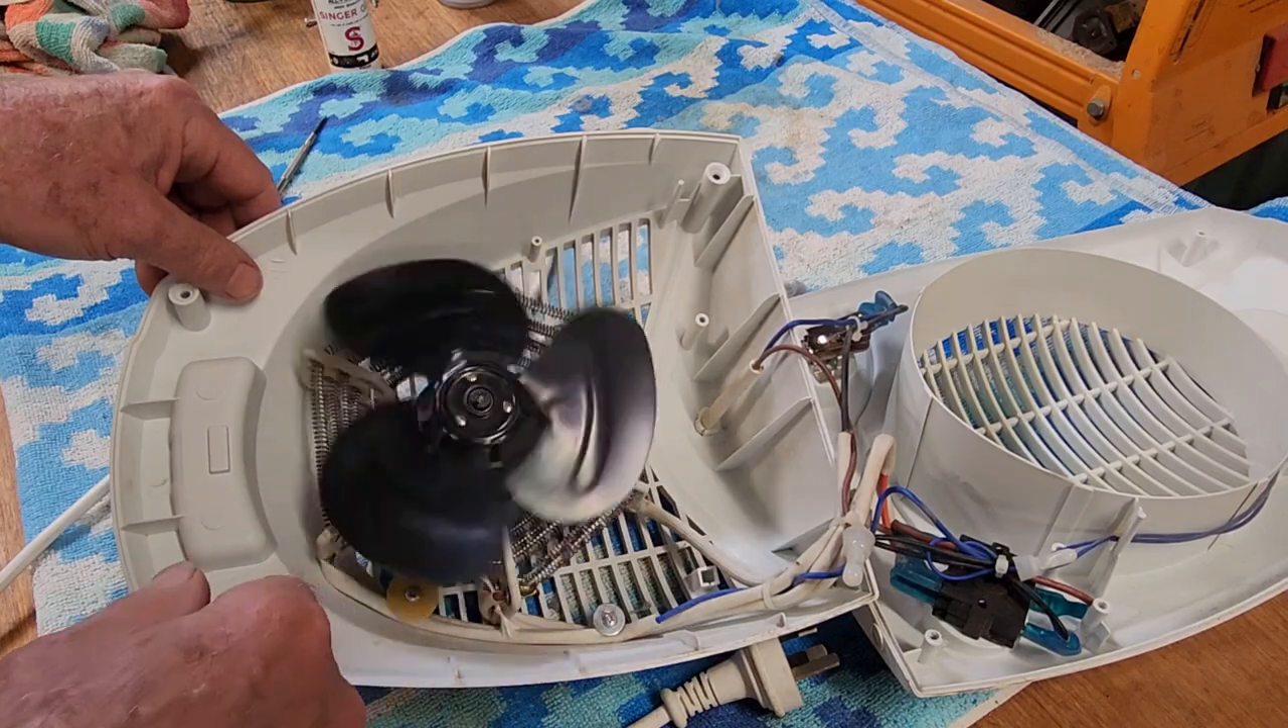The blade's back on, and it spins magnificently.